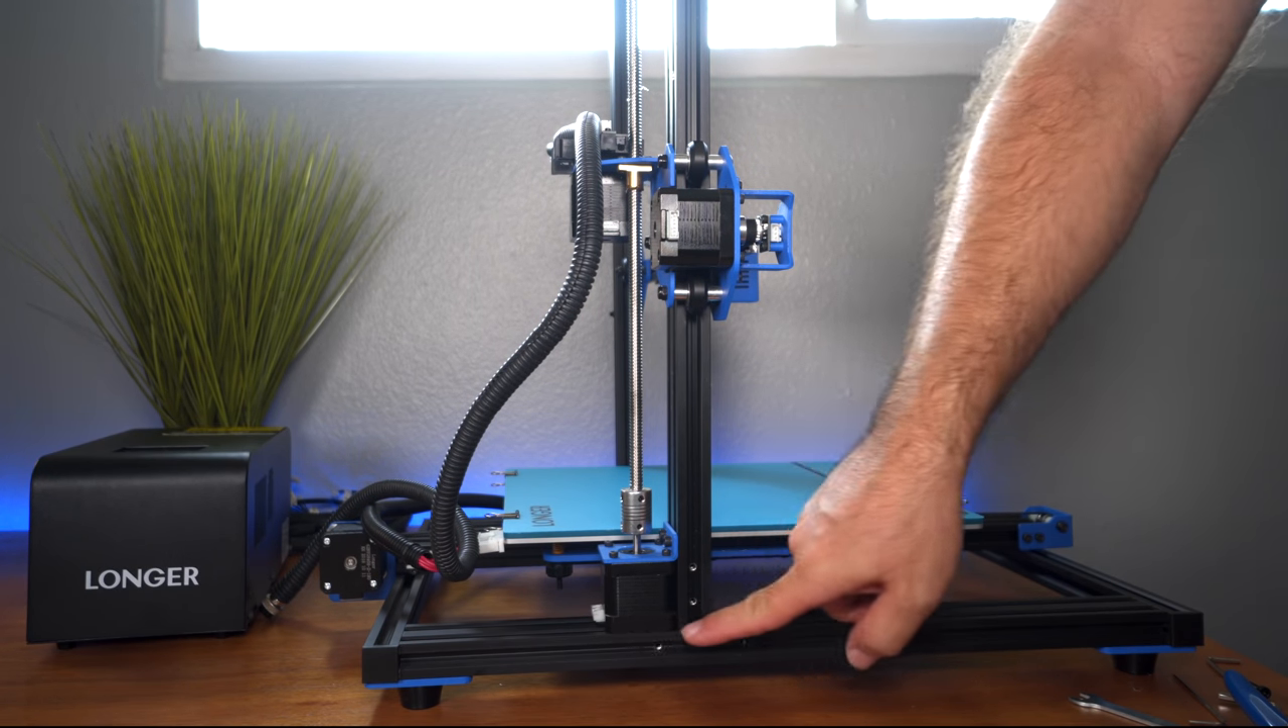We have the Z motor here and the rod already connected and installed, ready to go.